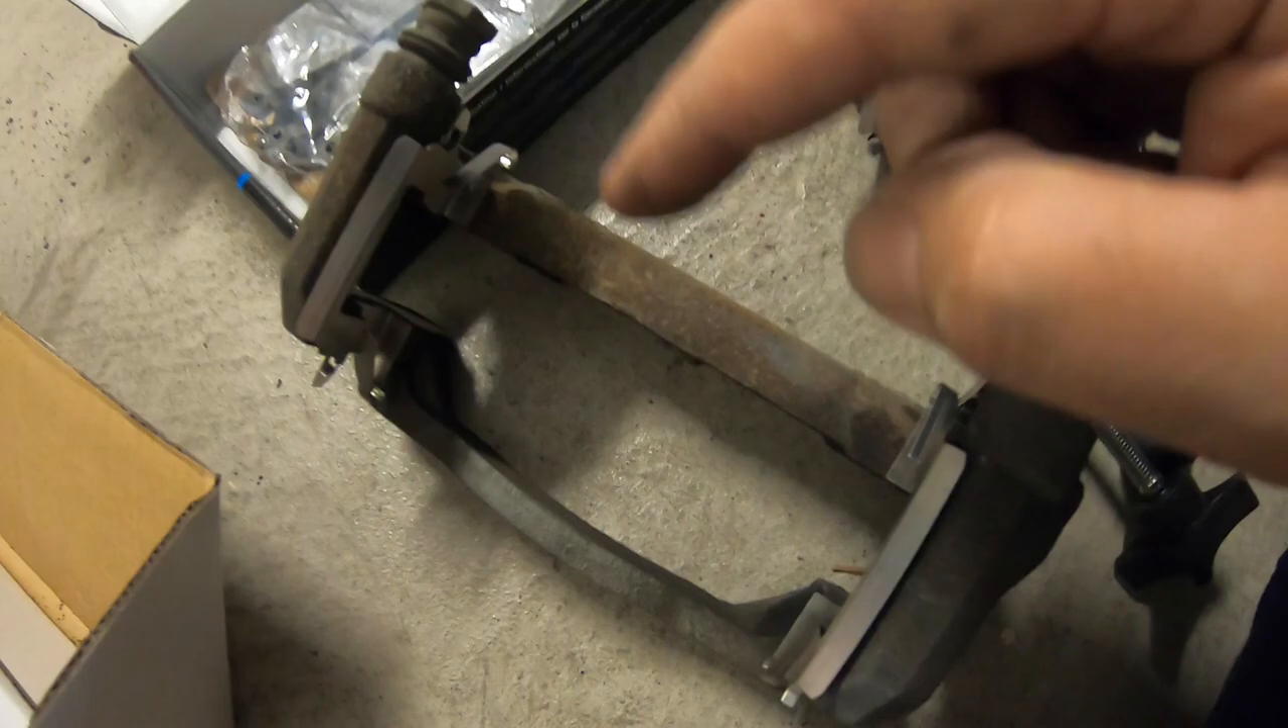All right so old clips are out you can see nice new shiny clips are in get it all cleaned up sprayed it down with the brake cleaner it's good to go.